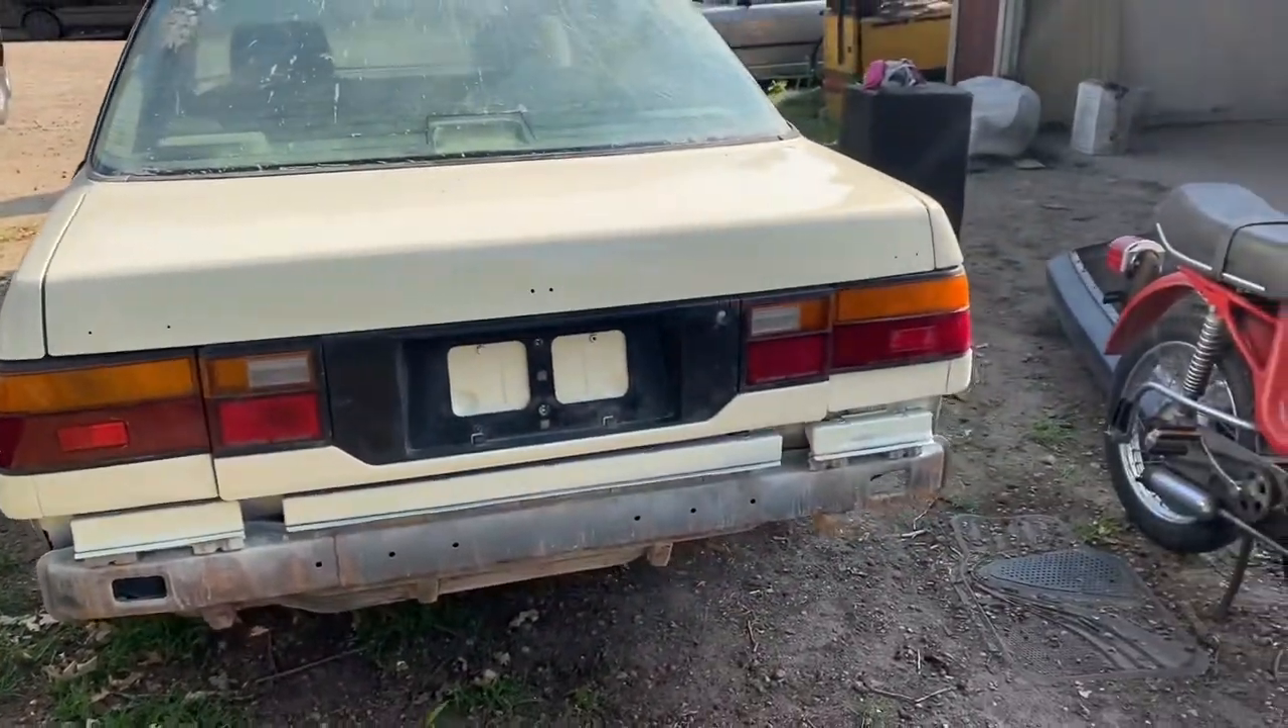I put the back lights on.